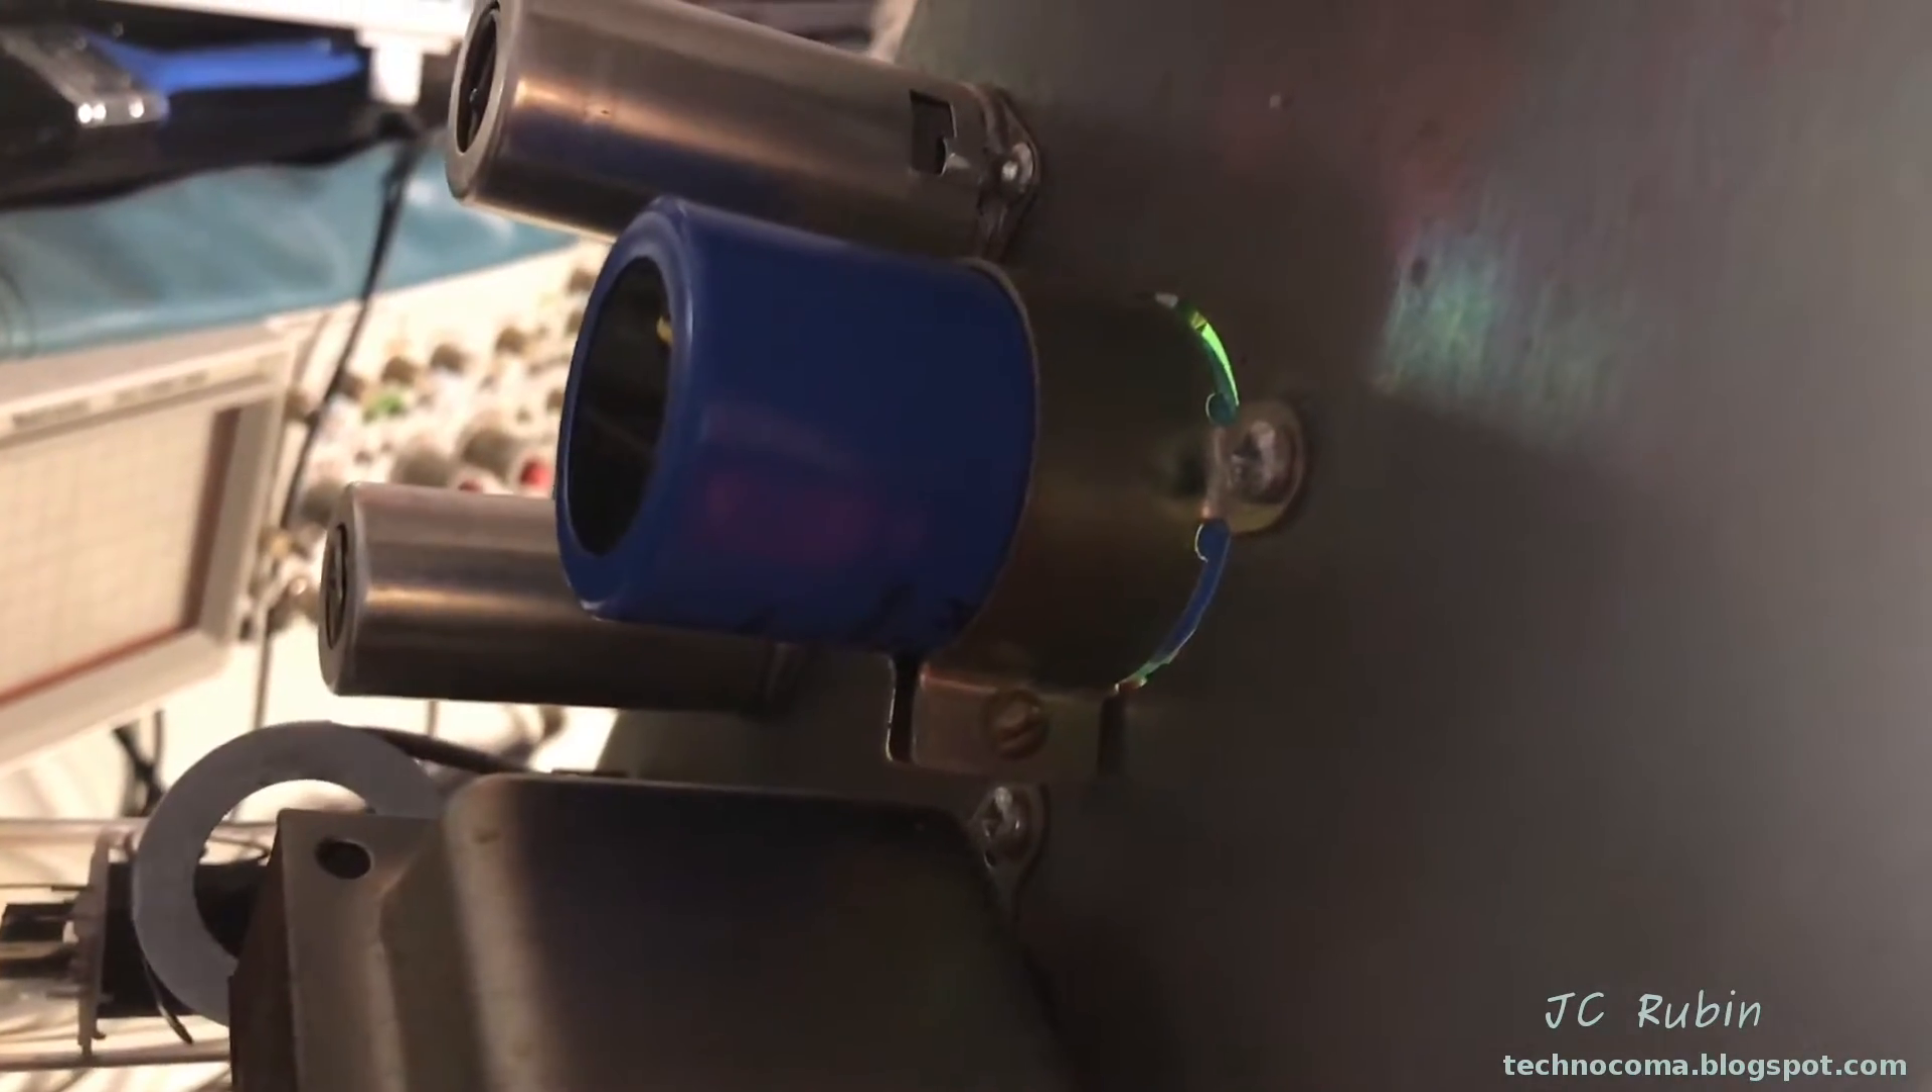Here we have the new capacitor installed. We can see the height of the capacitor is a lot smaller.